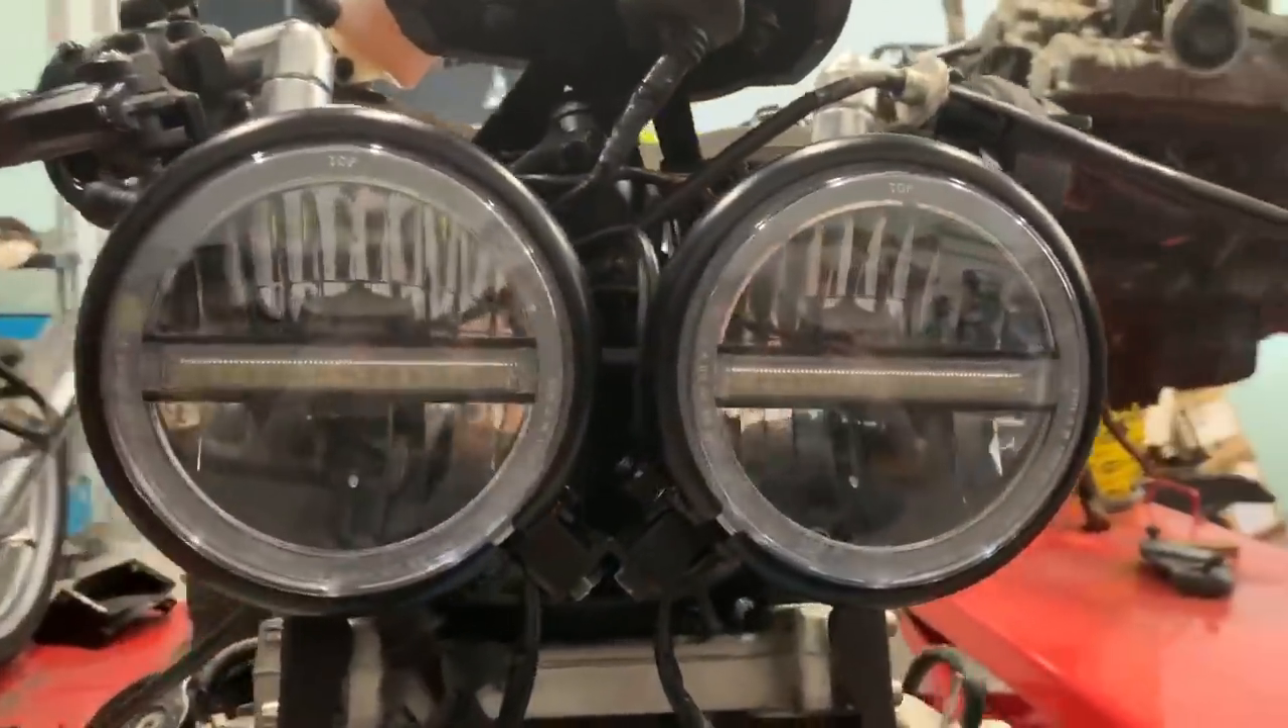Hemos colocado doble faro. He instalado ópticas LED.